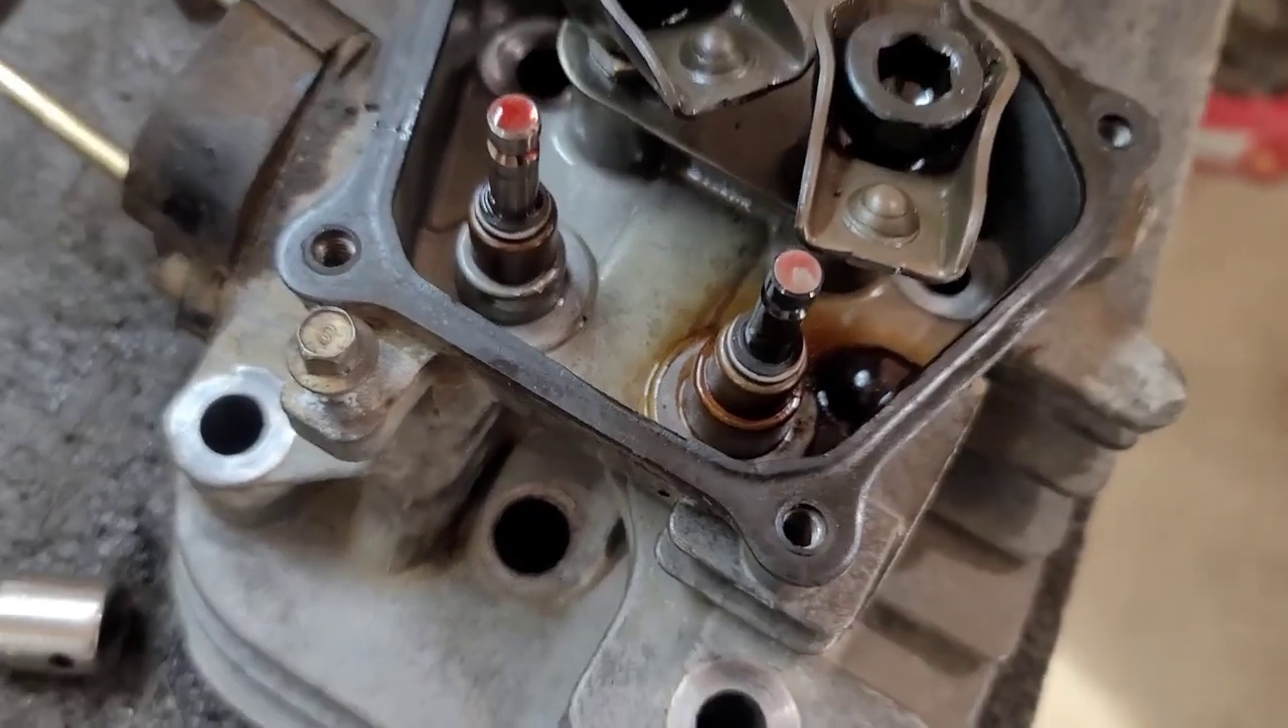As you can see, I have put on a valve stem seal on both the intake and the exhaust where there was not one on the exhaust before.